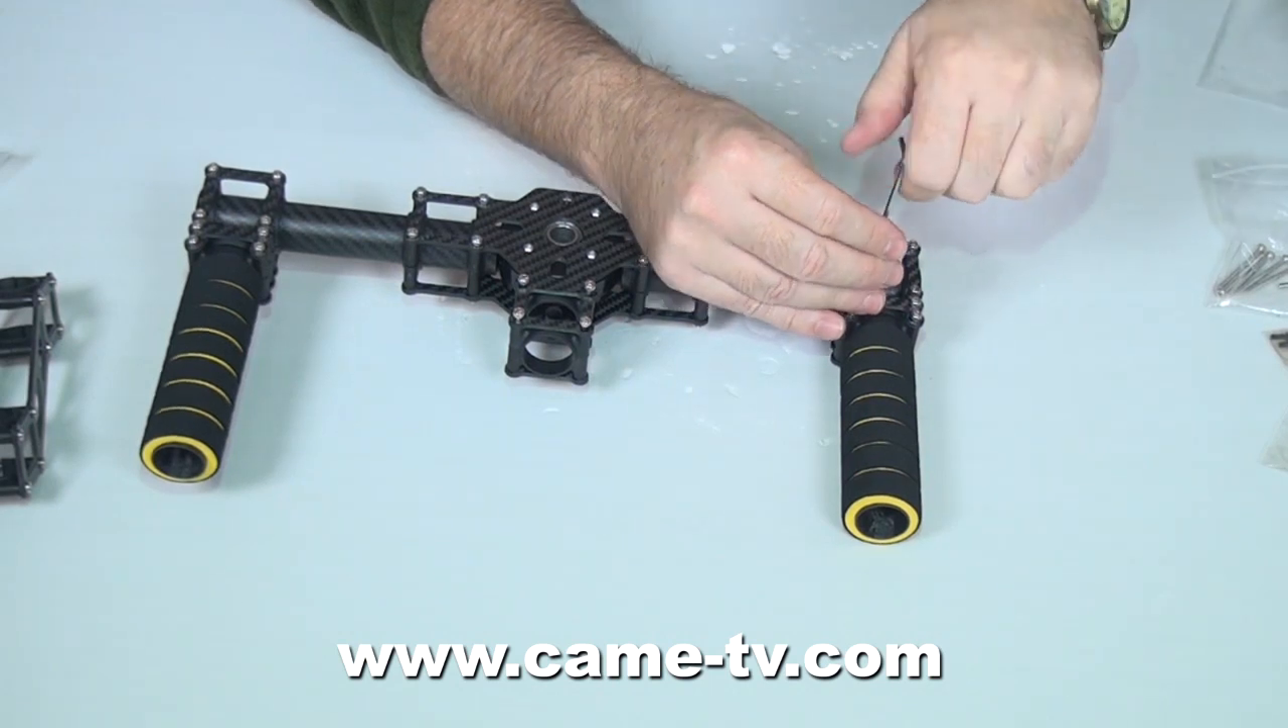Now you have the handles in place.